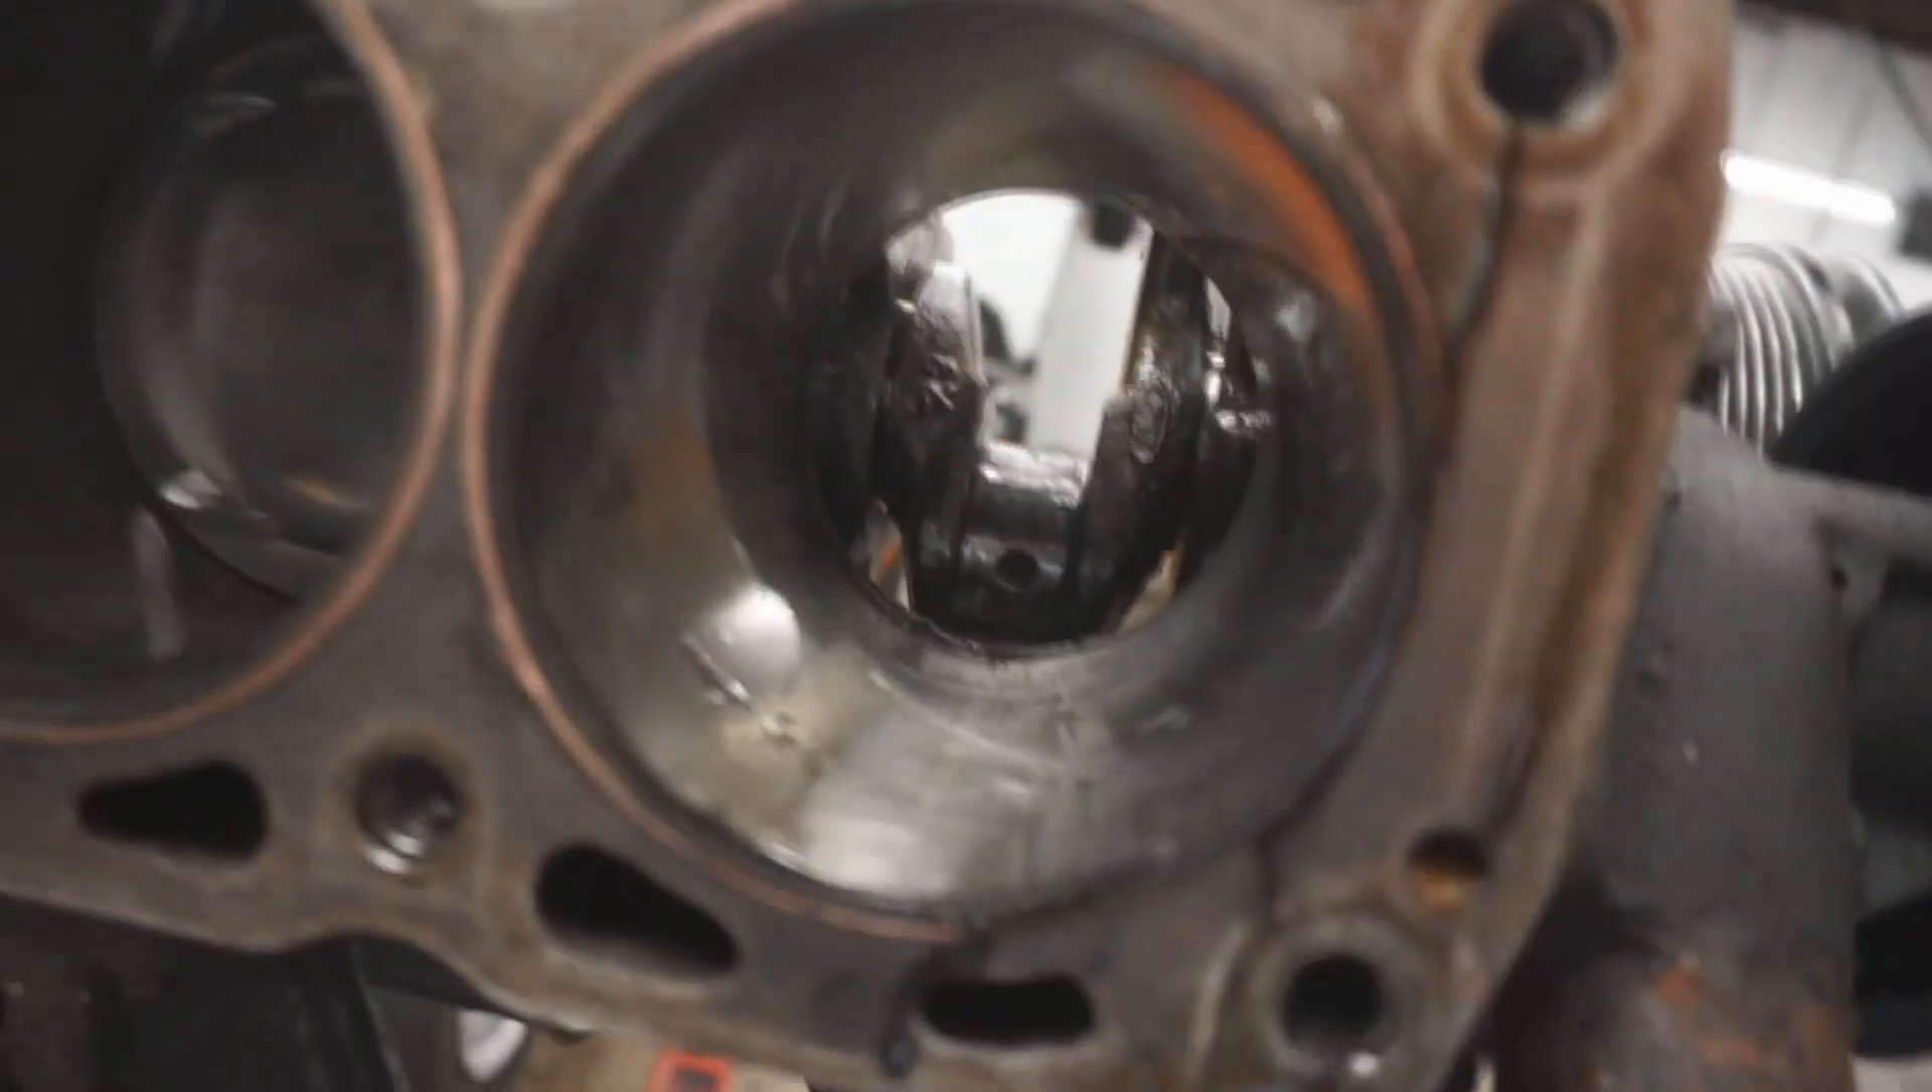As far as you can see, I have knocked out the piston.